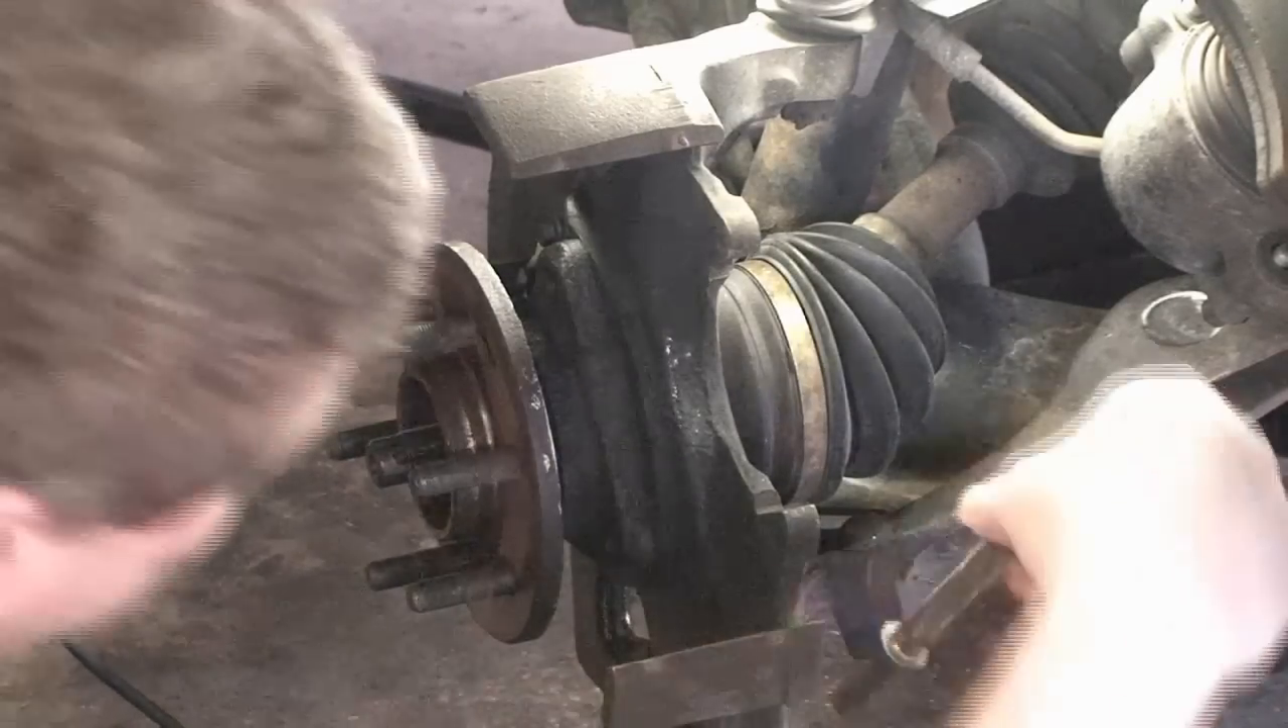Took off the wheel got the brake caliper off got the rotor off and now we're working on getting the hub off.